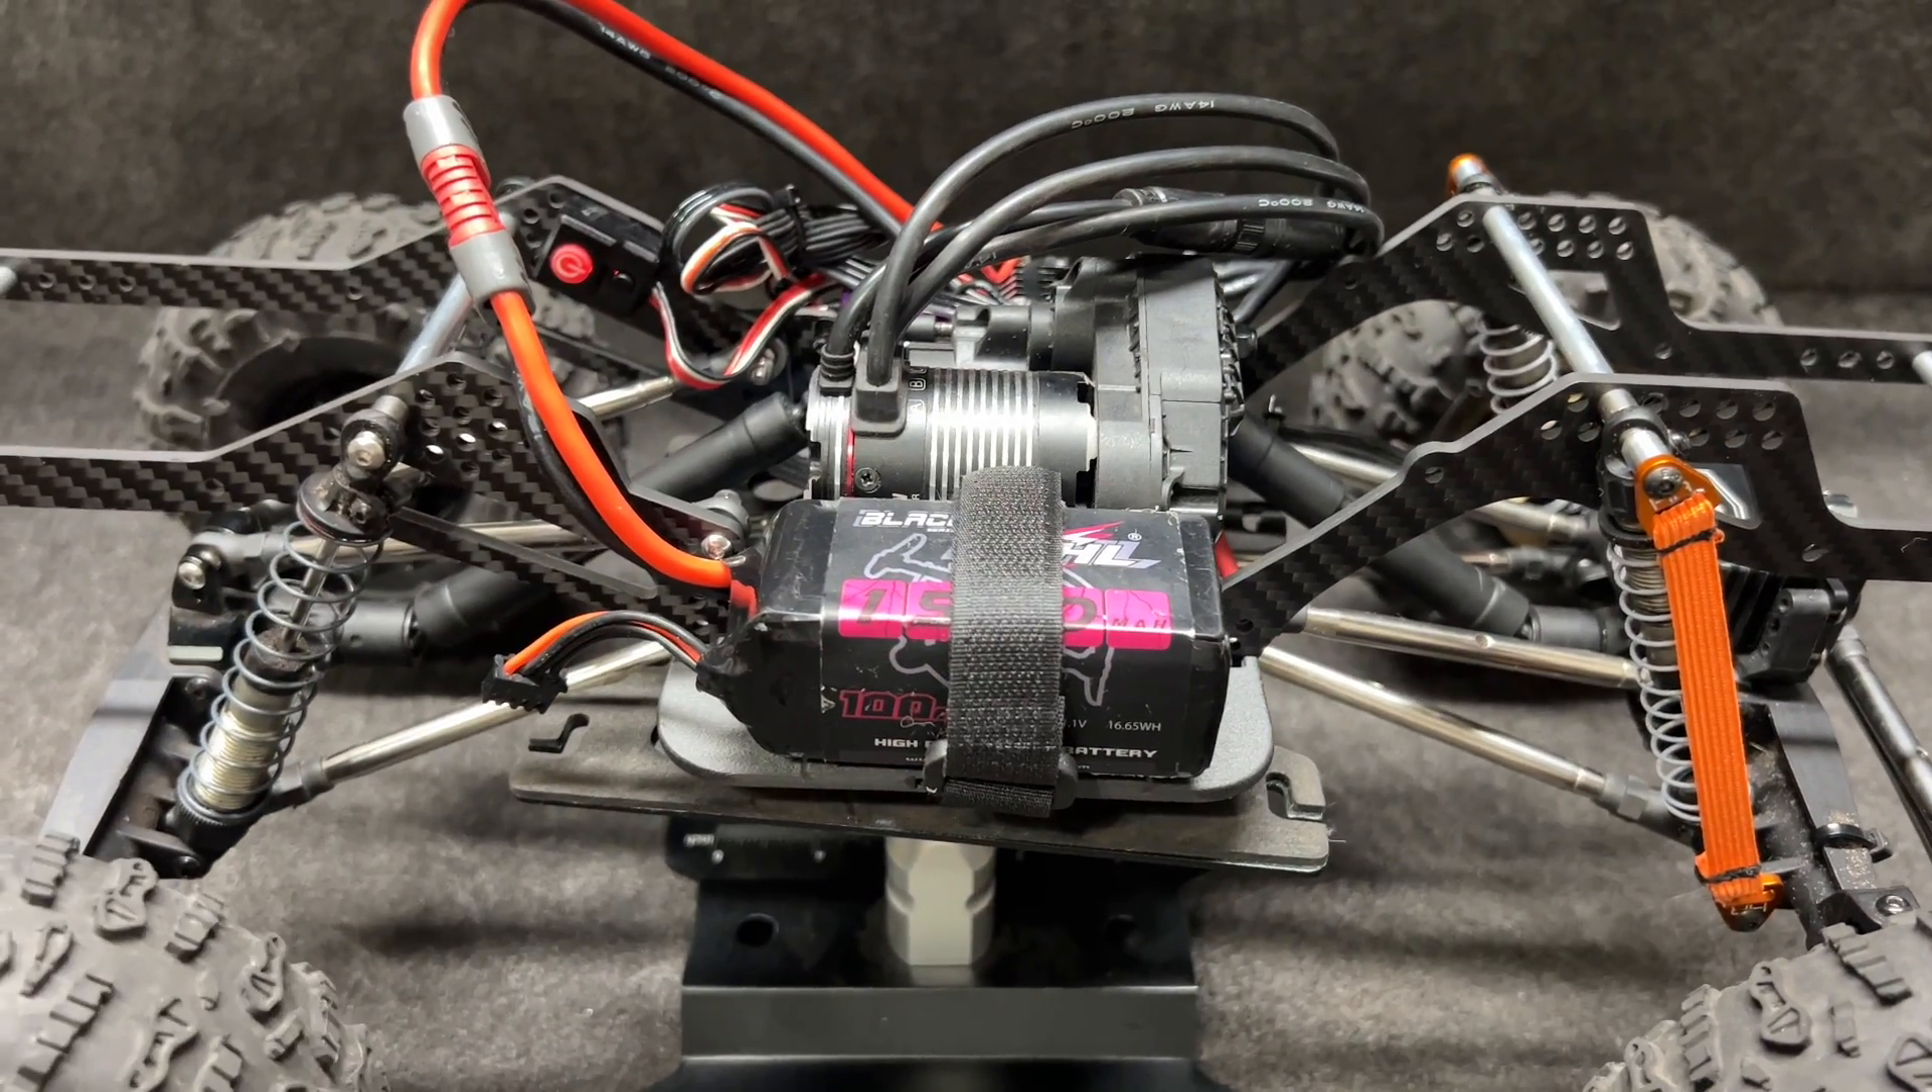But anyway there's a battery set in place and all that.